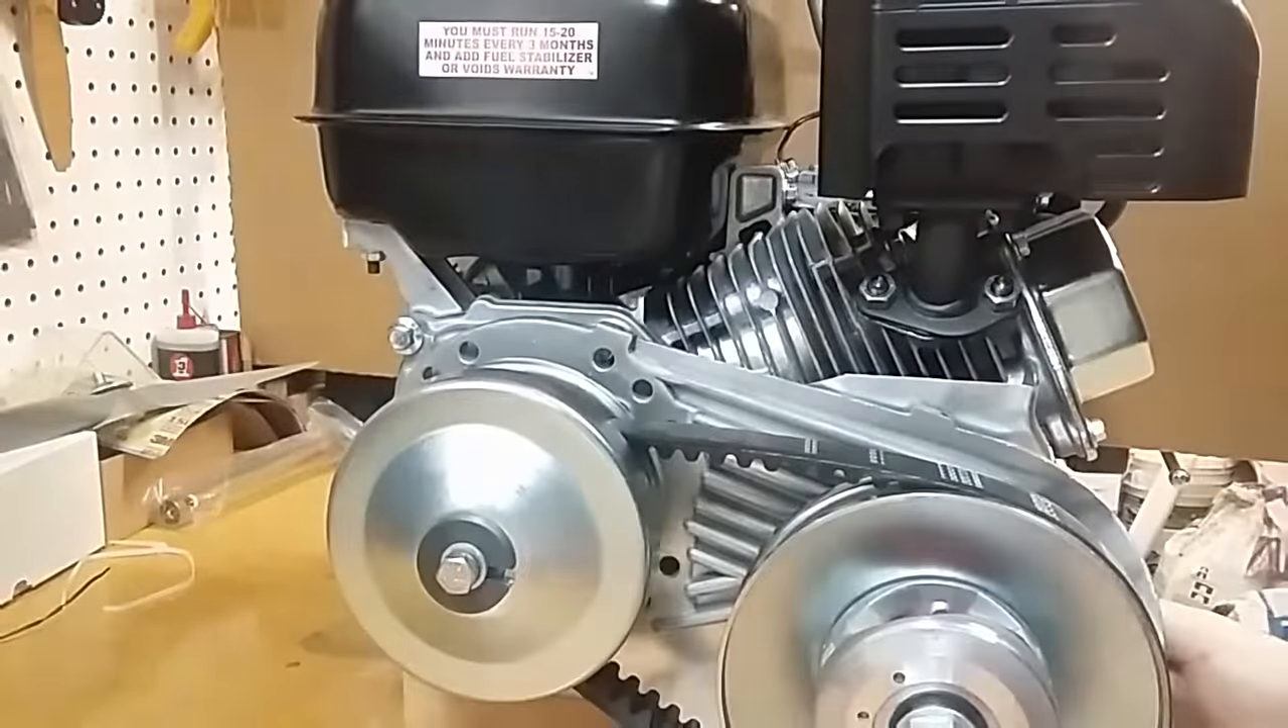Okay so we've got the engine and the torque converter all mounted up.